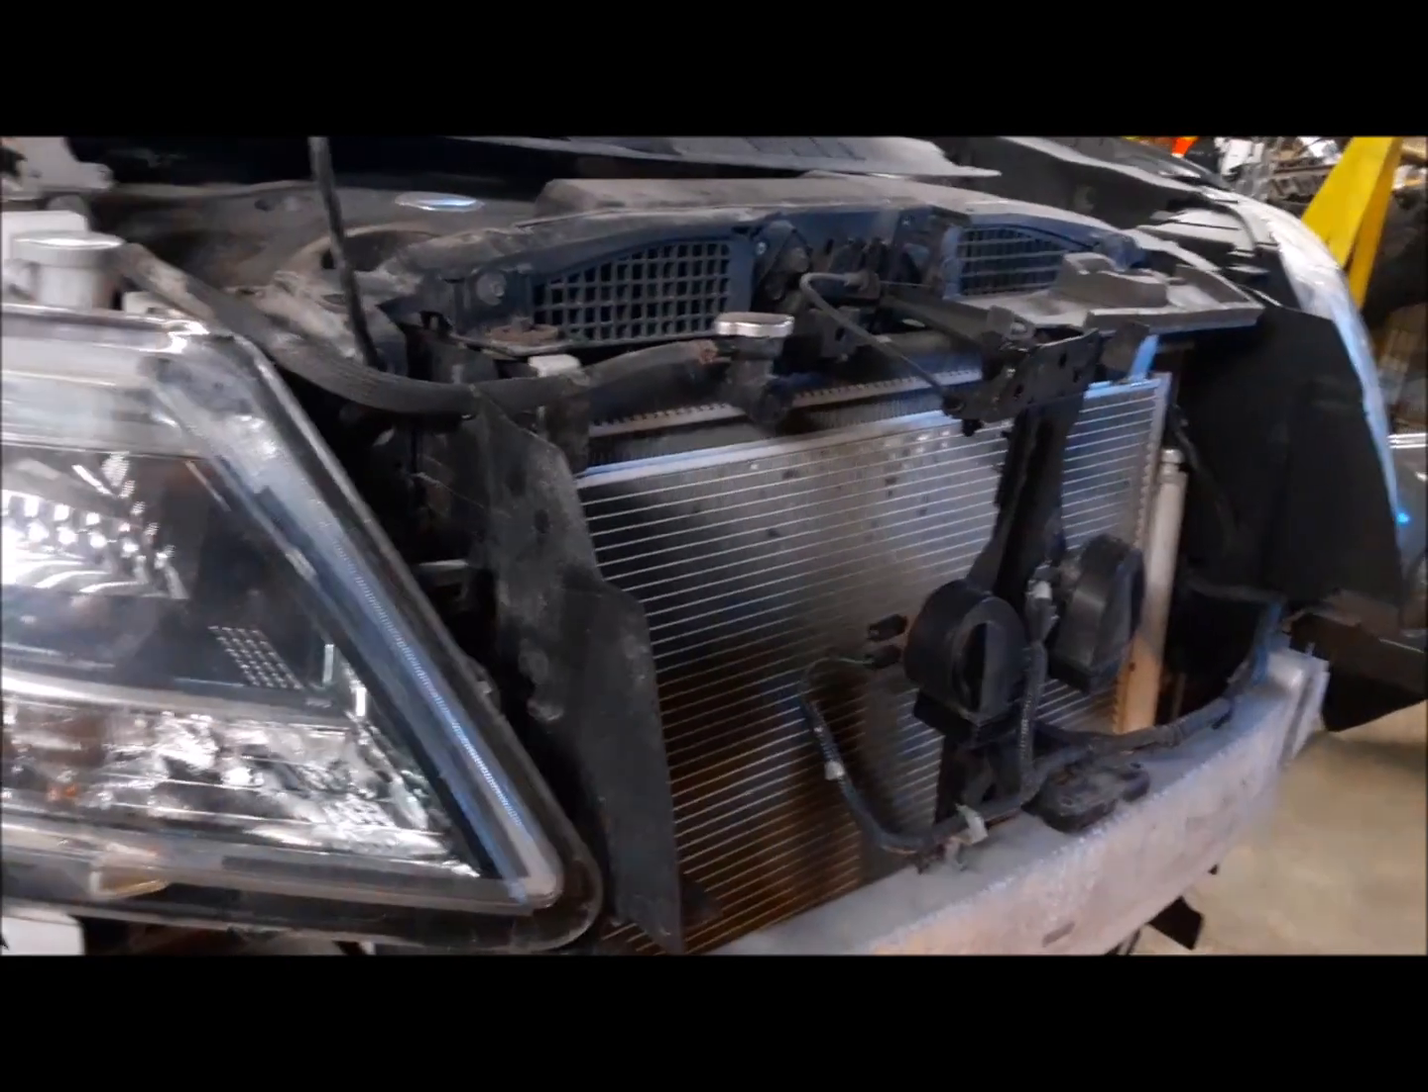Well, that sure was fun, but we got the grill and the bumper cover off.